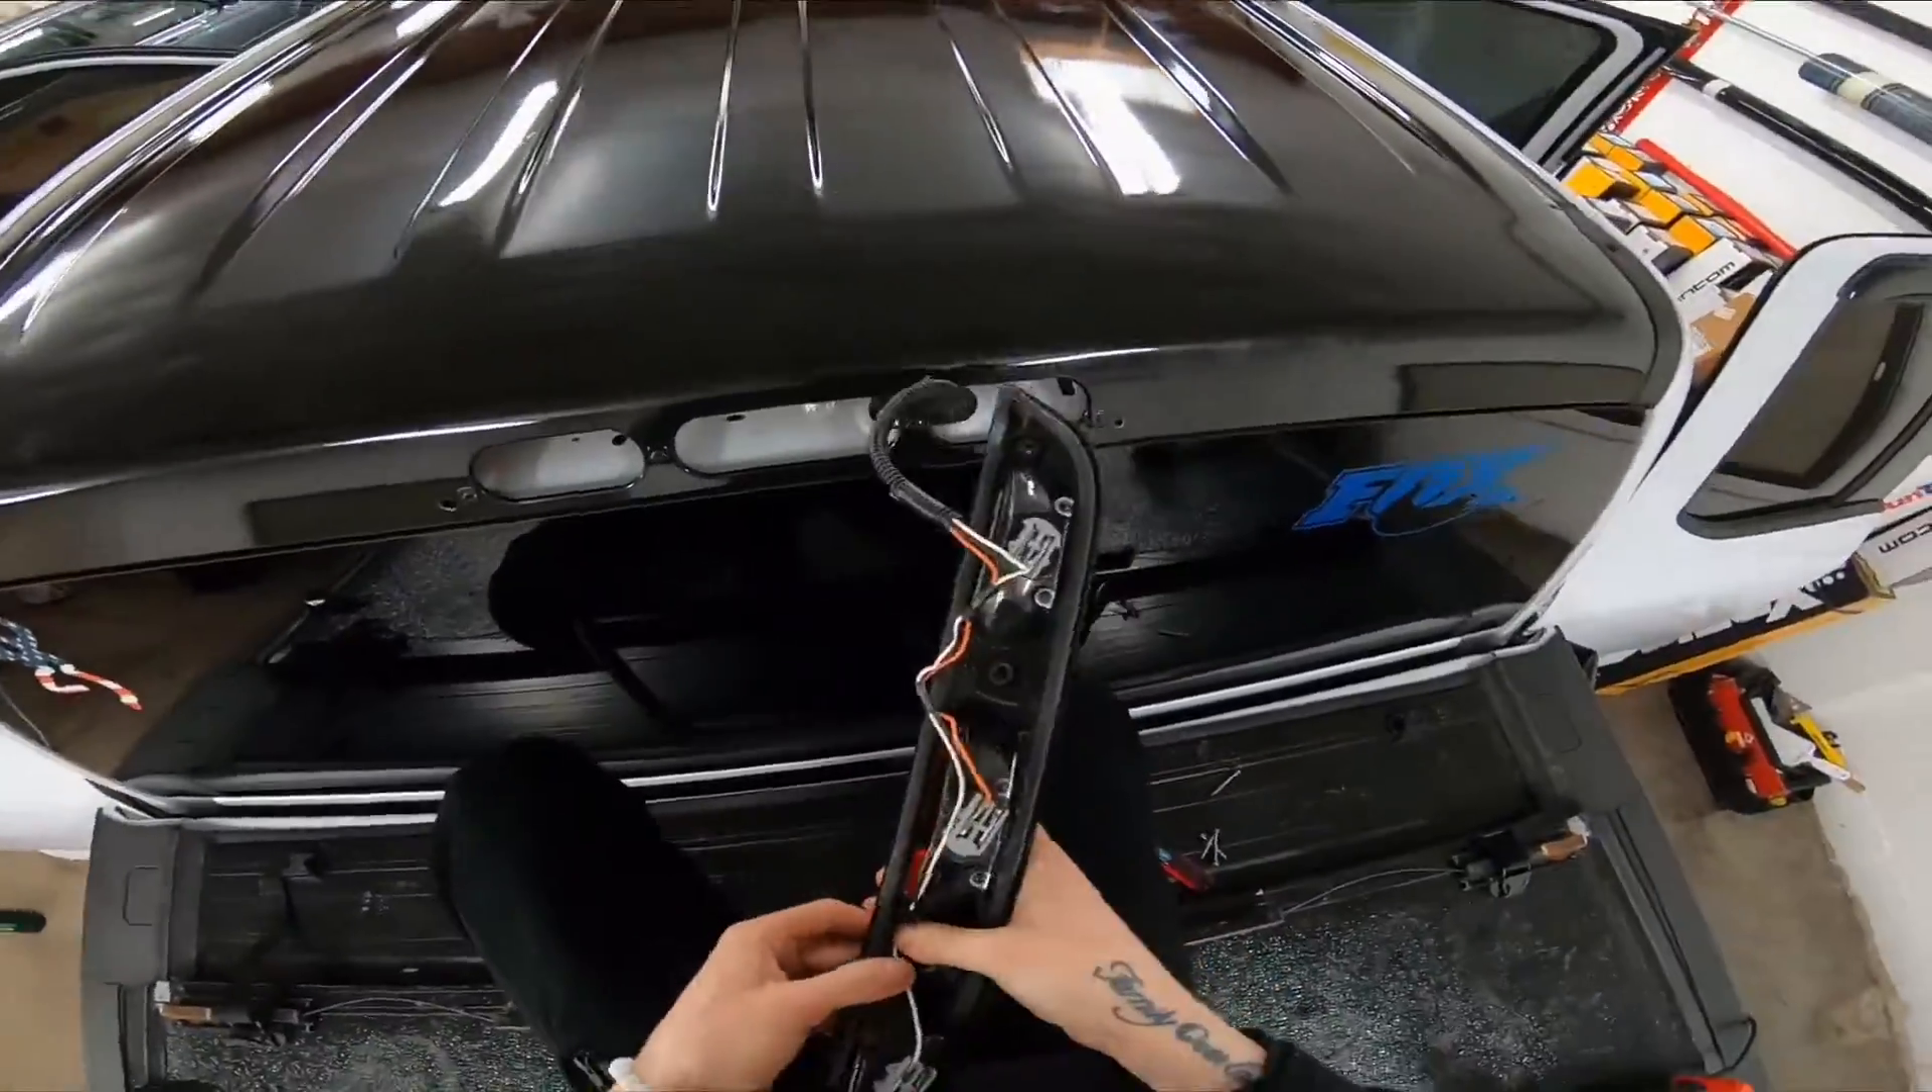Everything is done everything is cut everything looks perfect all we have to do is put the third brake light on.